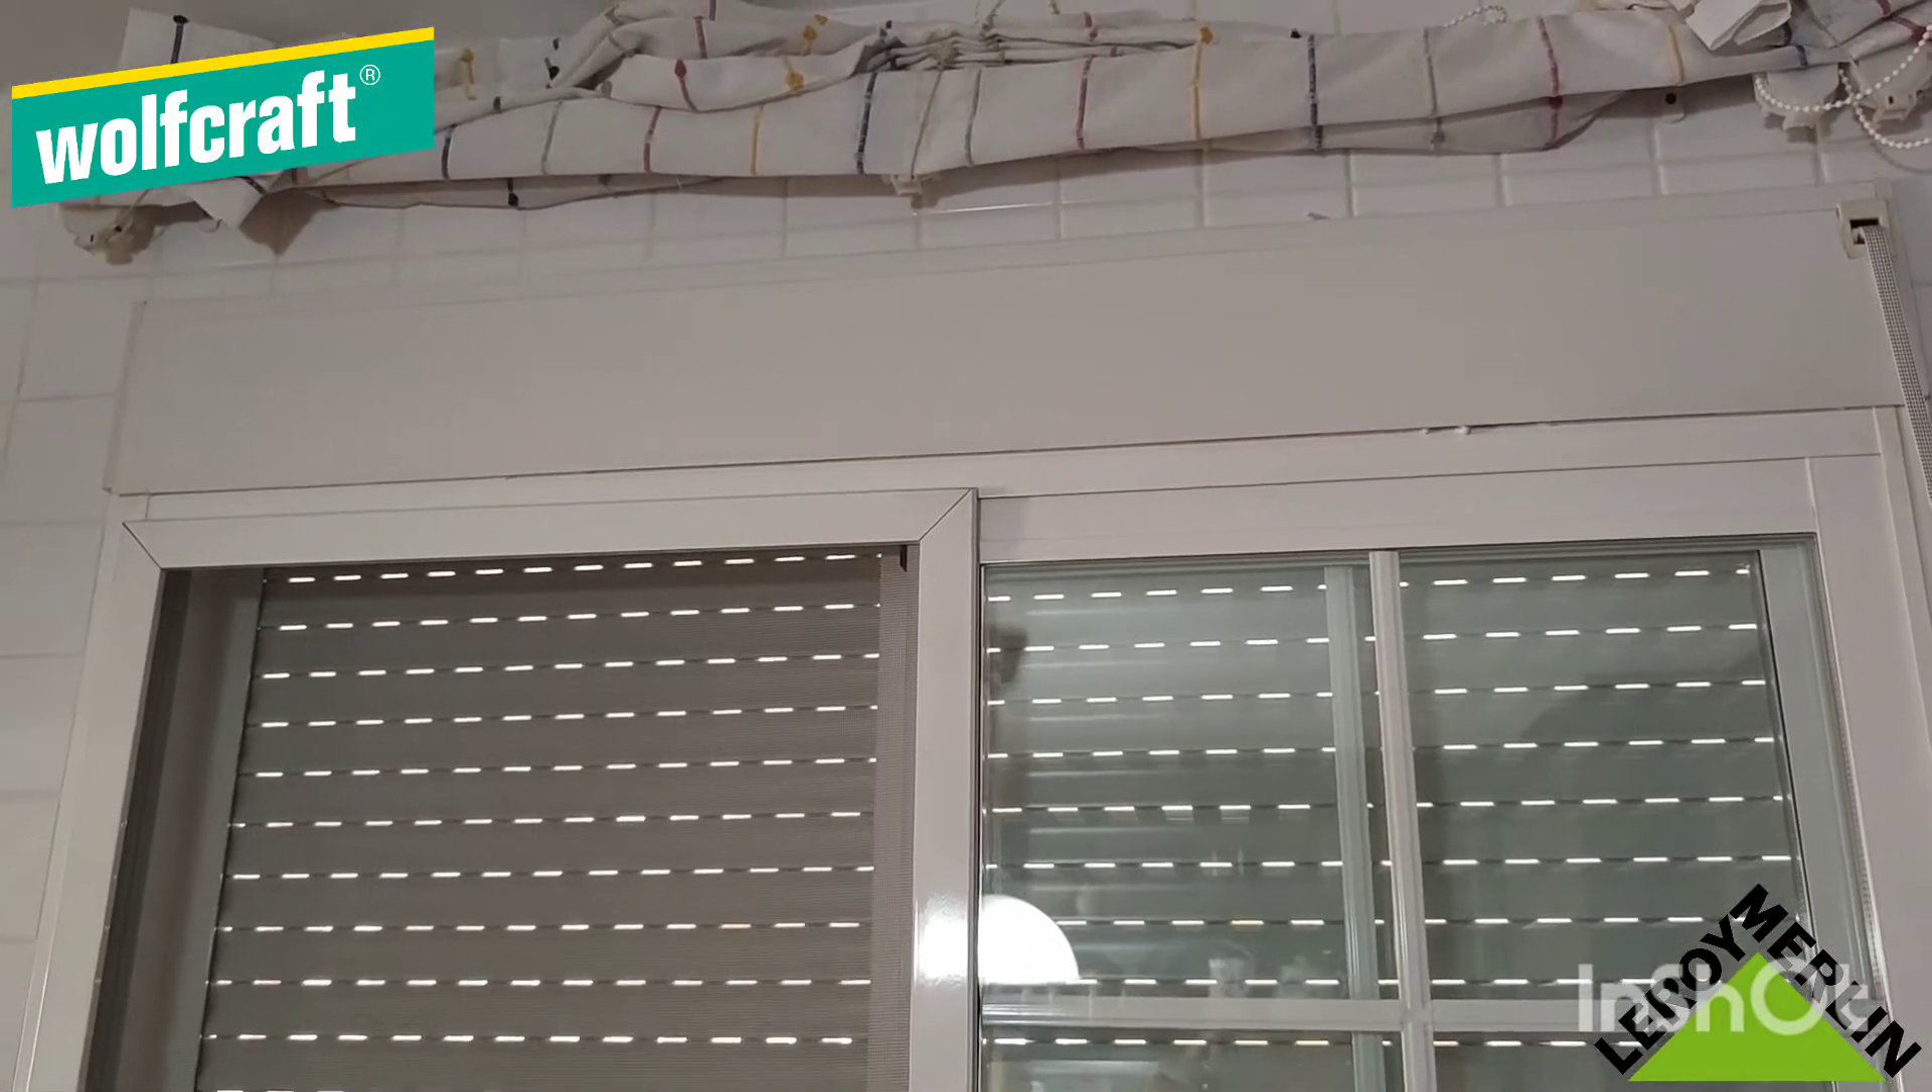Mira ya hemos puesto la tapa.